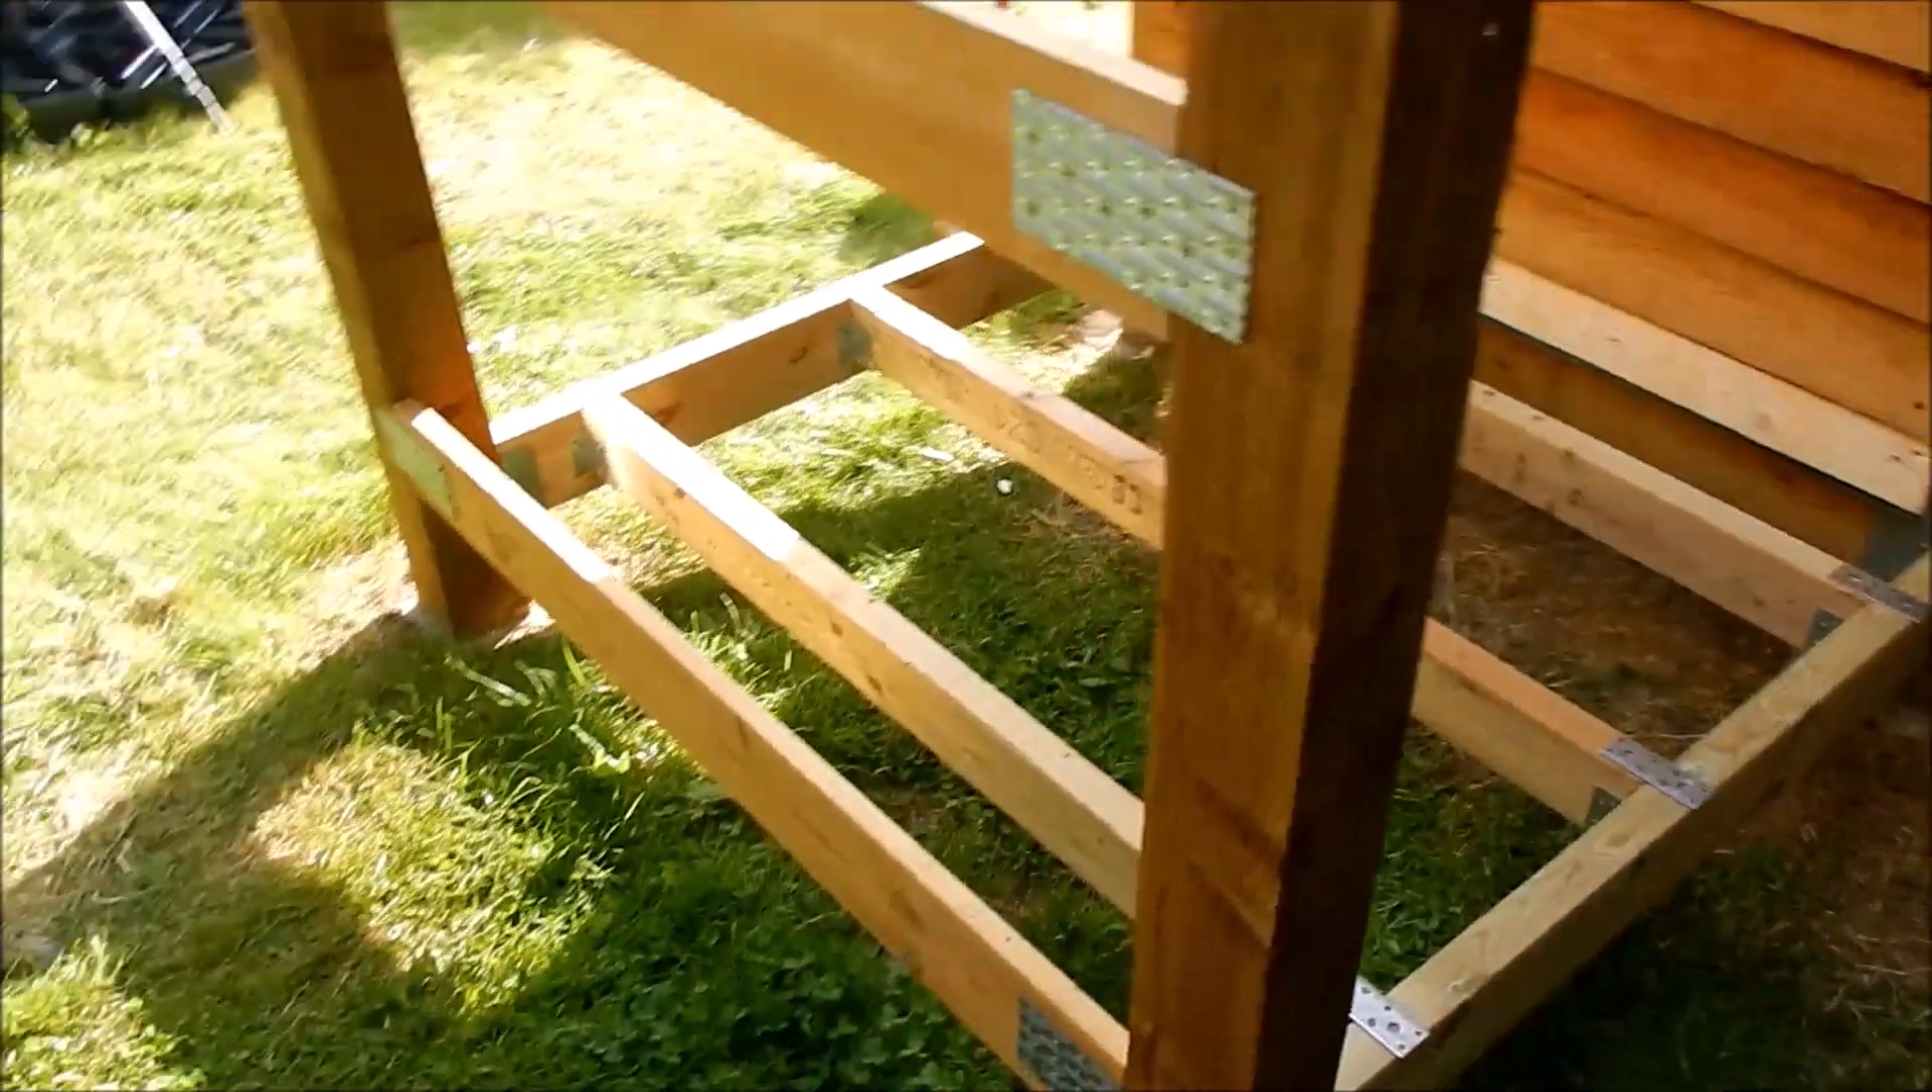And that's it the floor unit is done bar the floor boards of course and I've put the panels back on to the side of the shed so it's all intact.